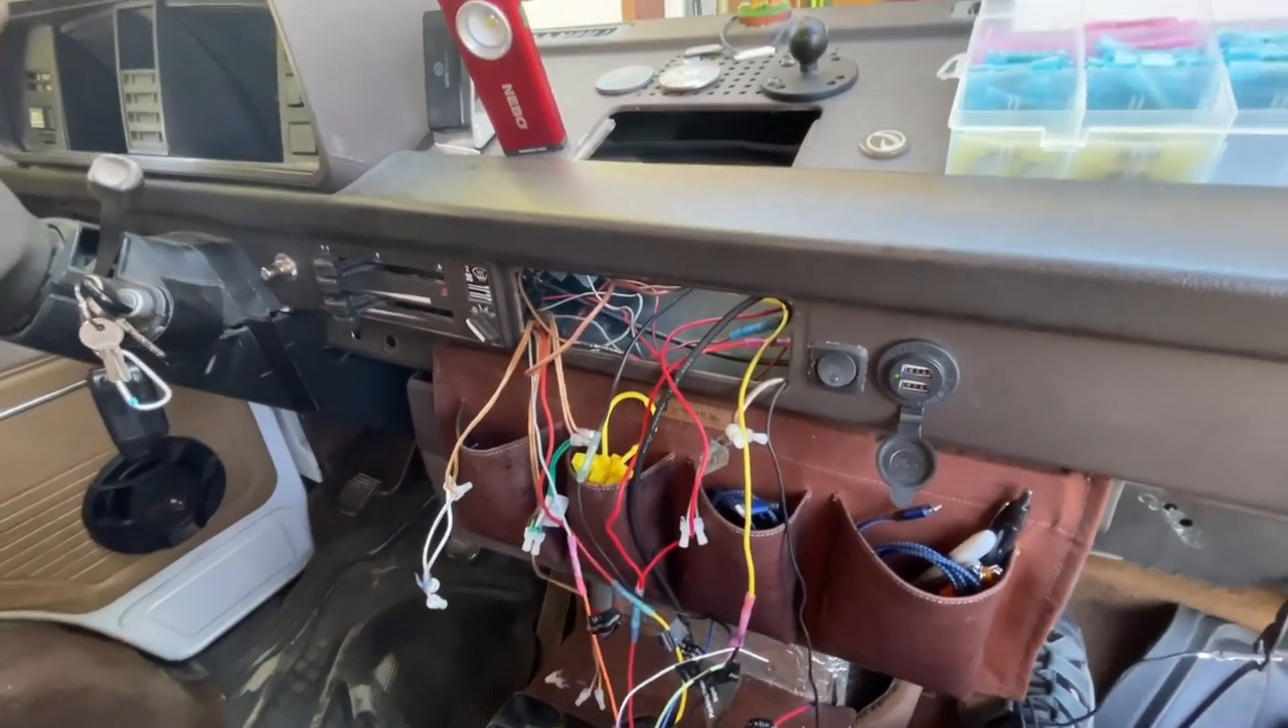So as you can see I got the old stereo pulled out I started connecting up a couple wires.